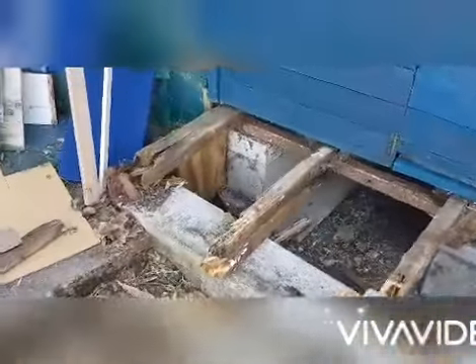That's the first half of the walkway ripped up.